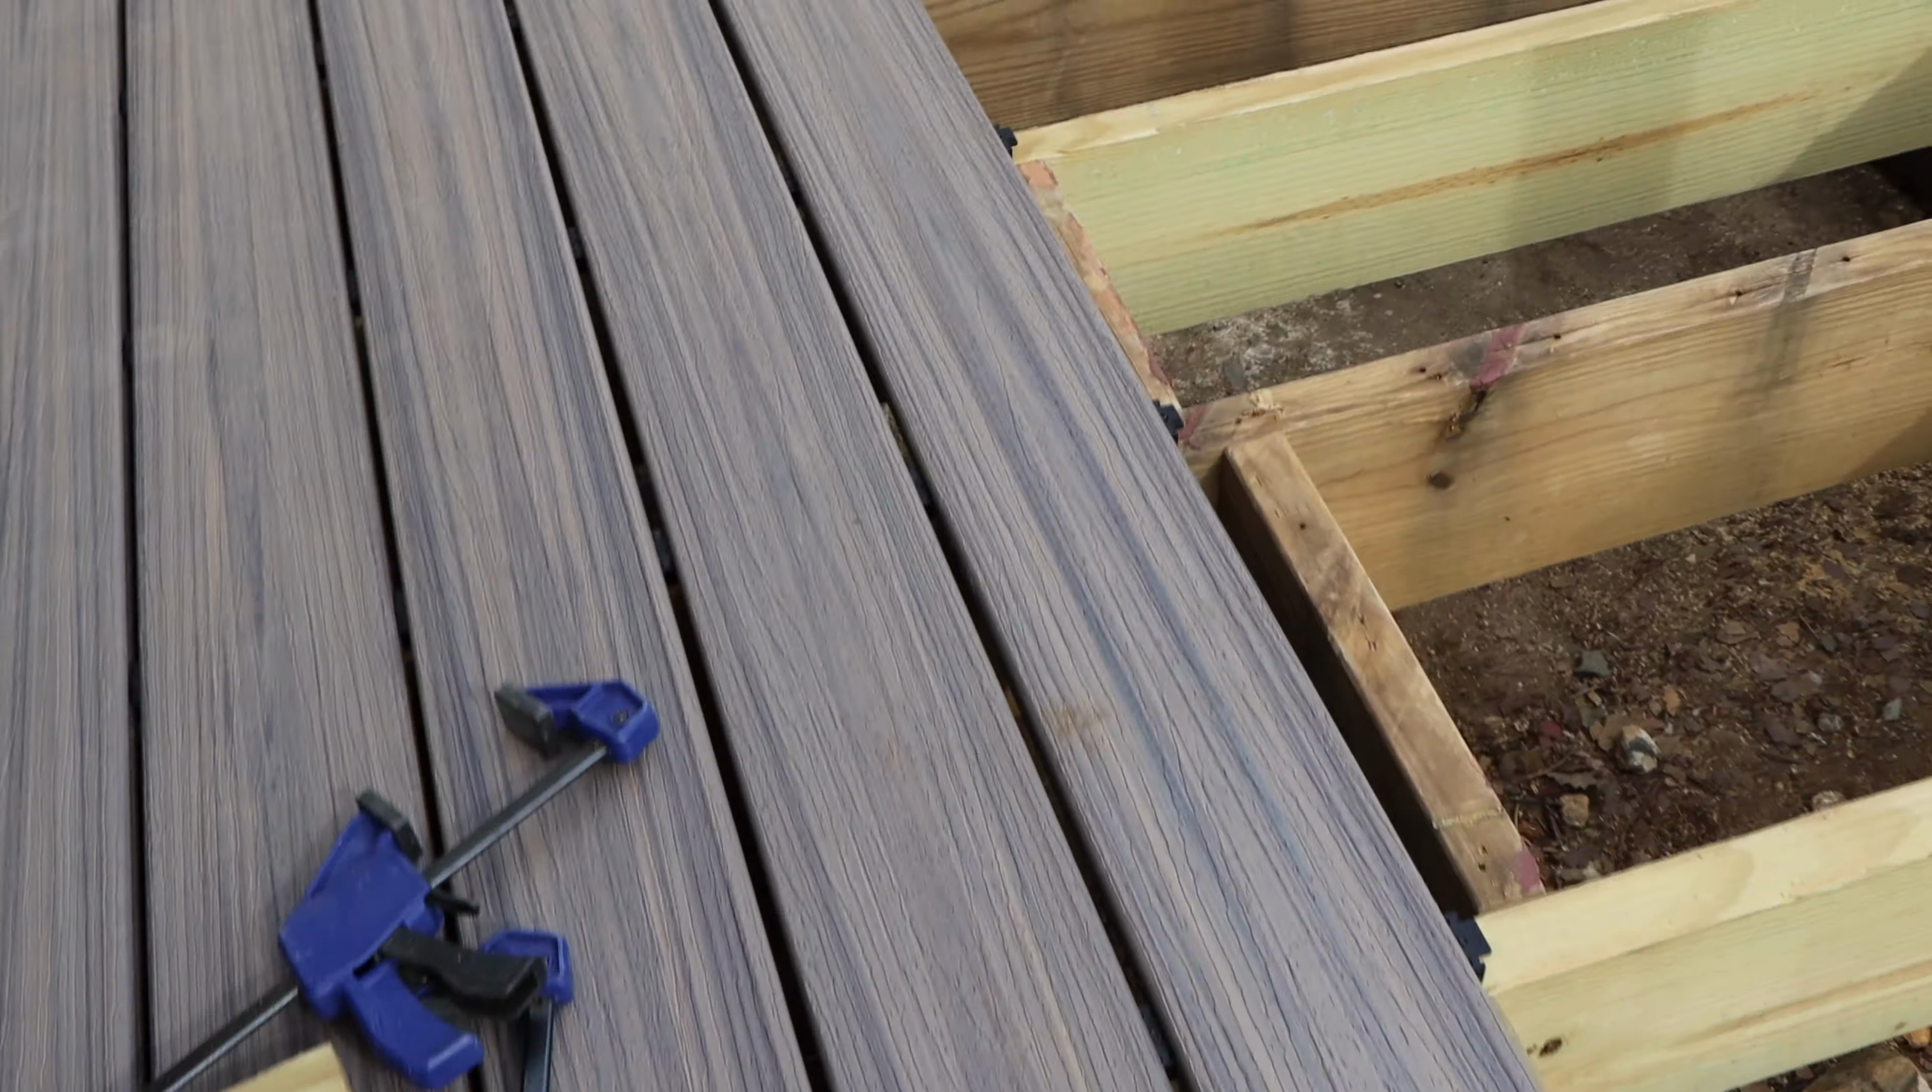Now we have a few of the boards down.